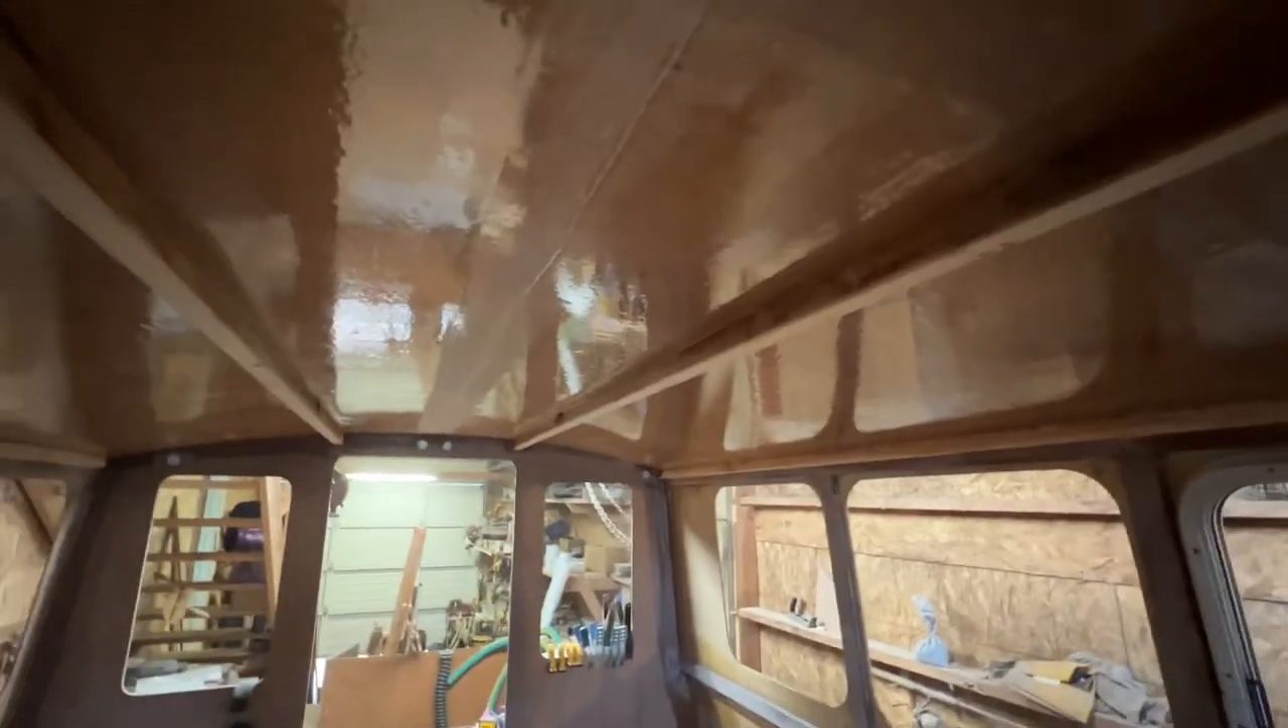What you're looking at here is the roof of the Great Alaskan fully installed.